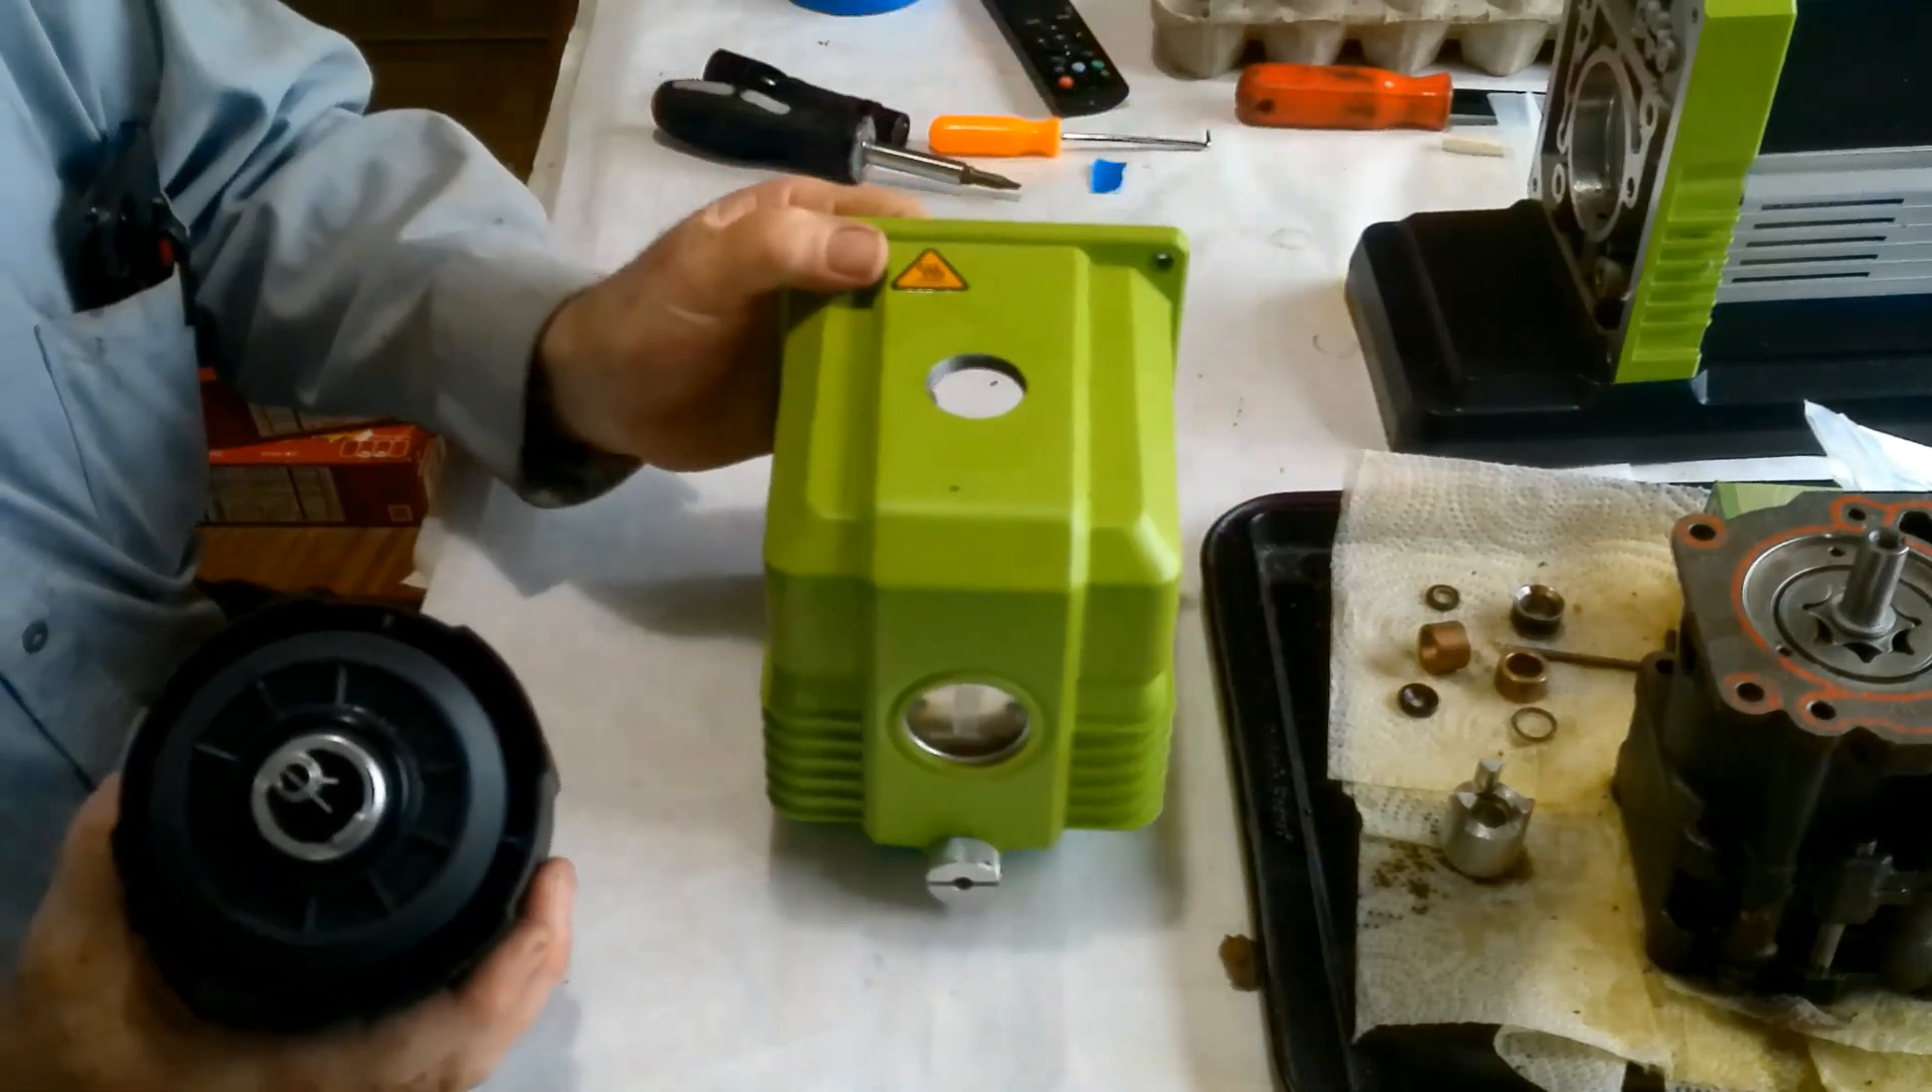Now, I've already took my case off, so I'm not going to have the advantage of weight.